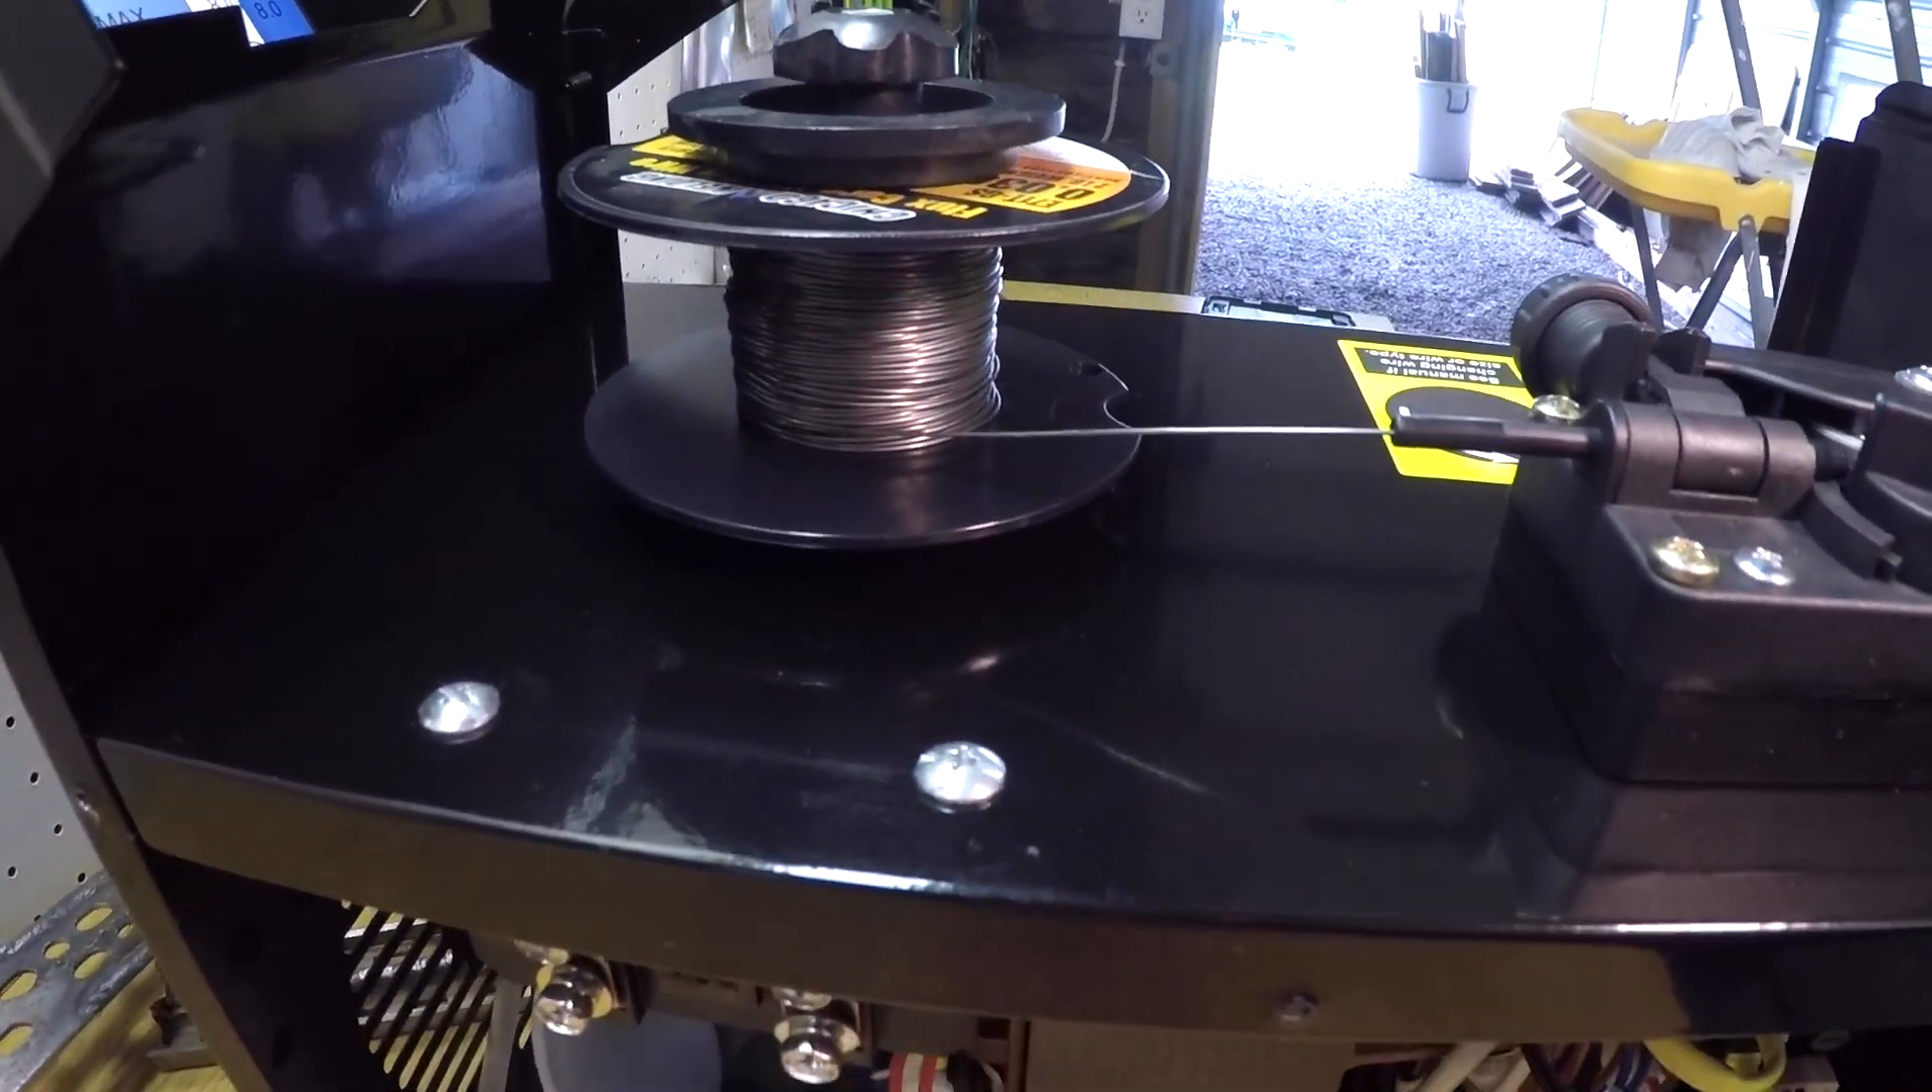And I just have two pan head screws in the top.